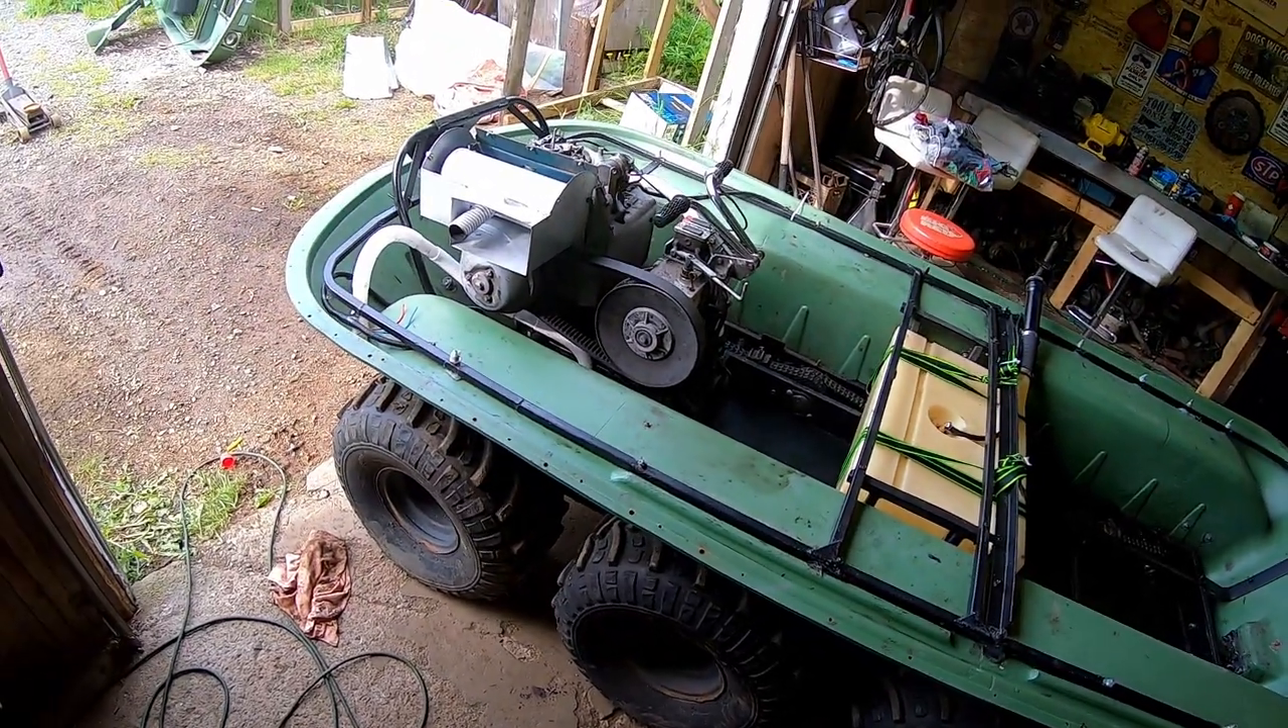Um the seat or the gas tank is strapped in place it's not going to go anywhere anyways but it is strapped in tight now.